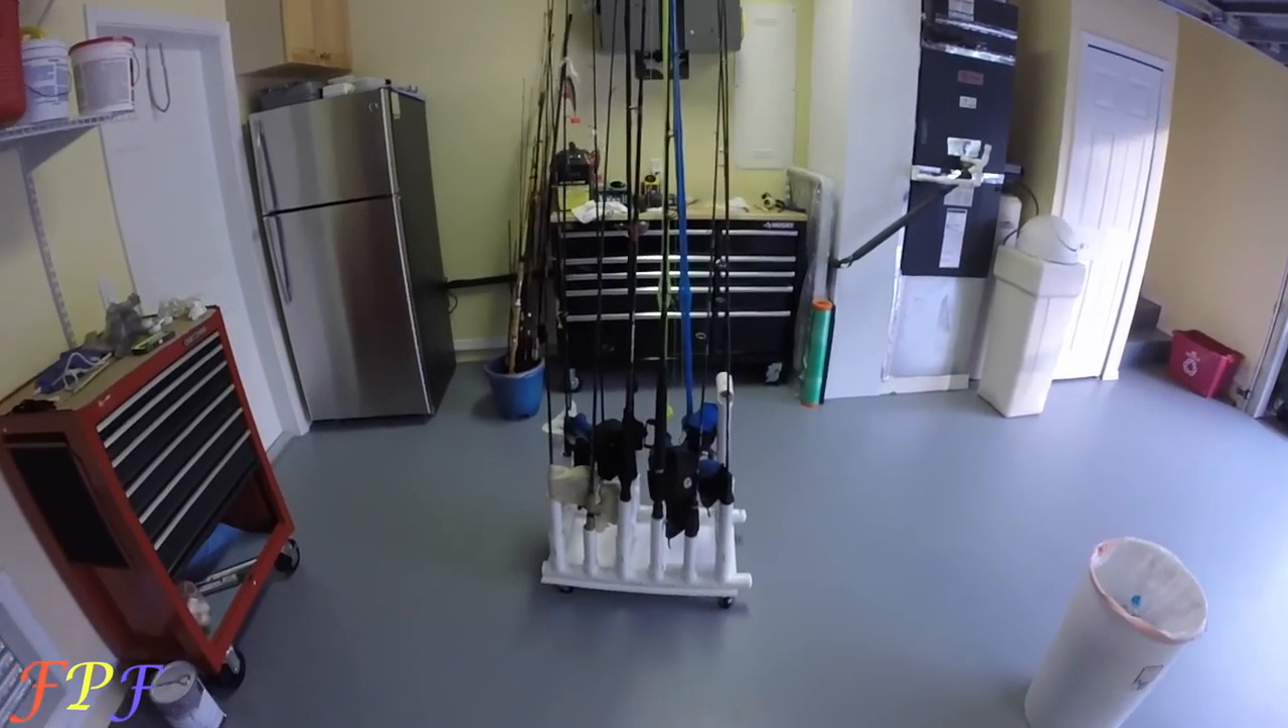There it is folks all the rods in place.